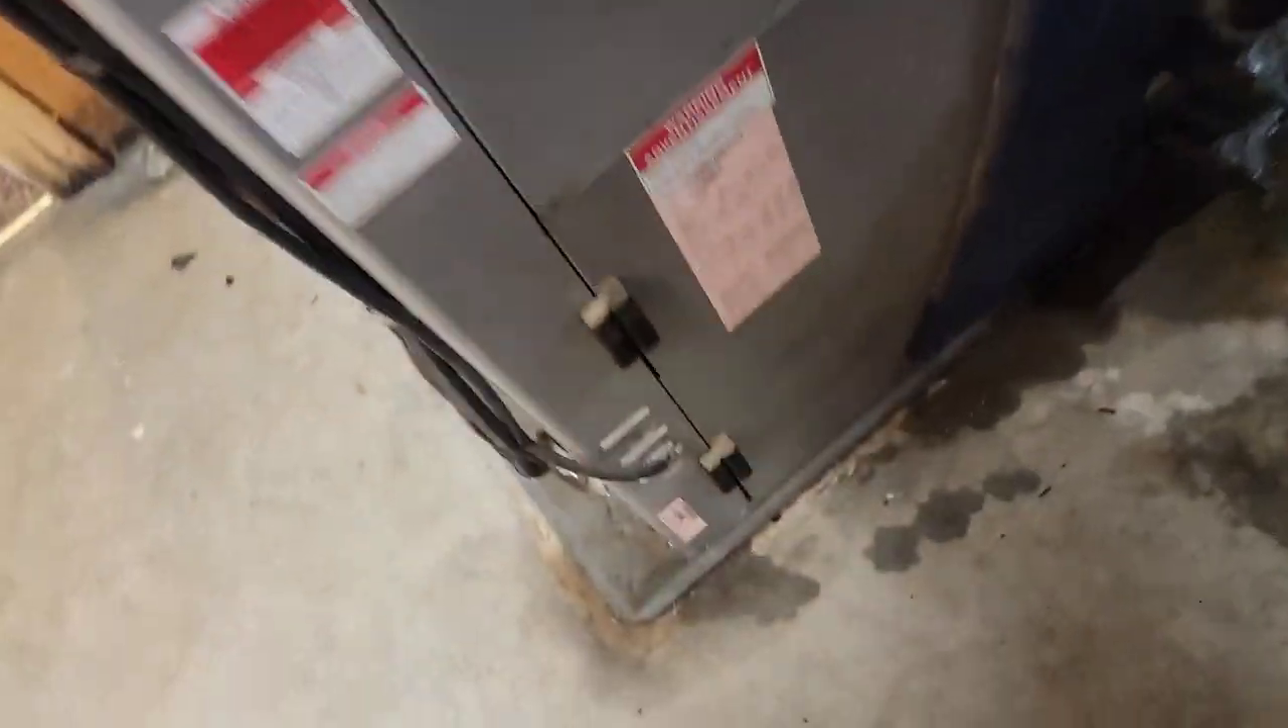Panels are back on.